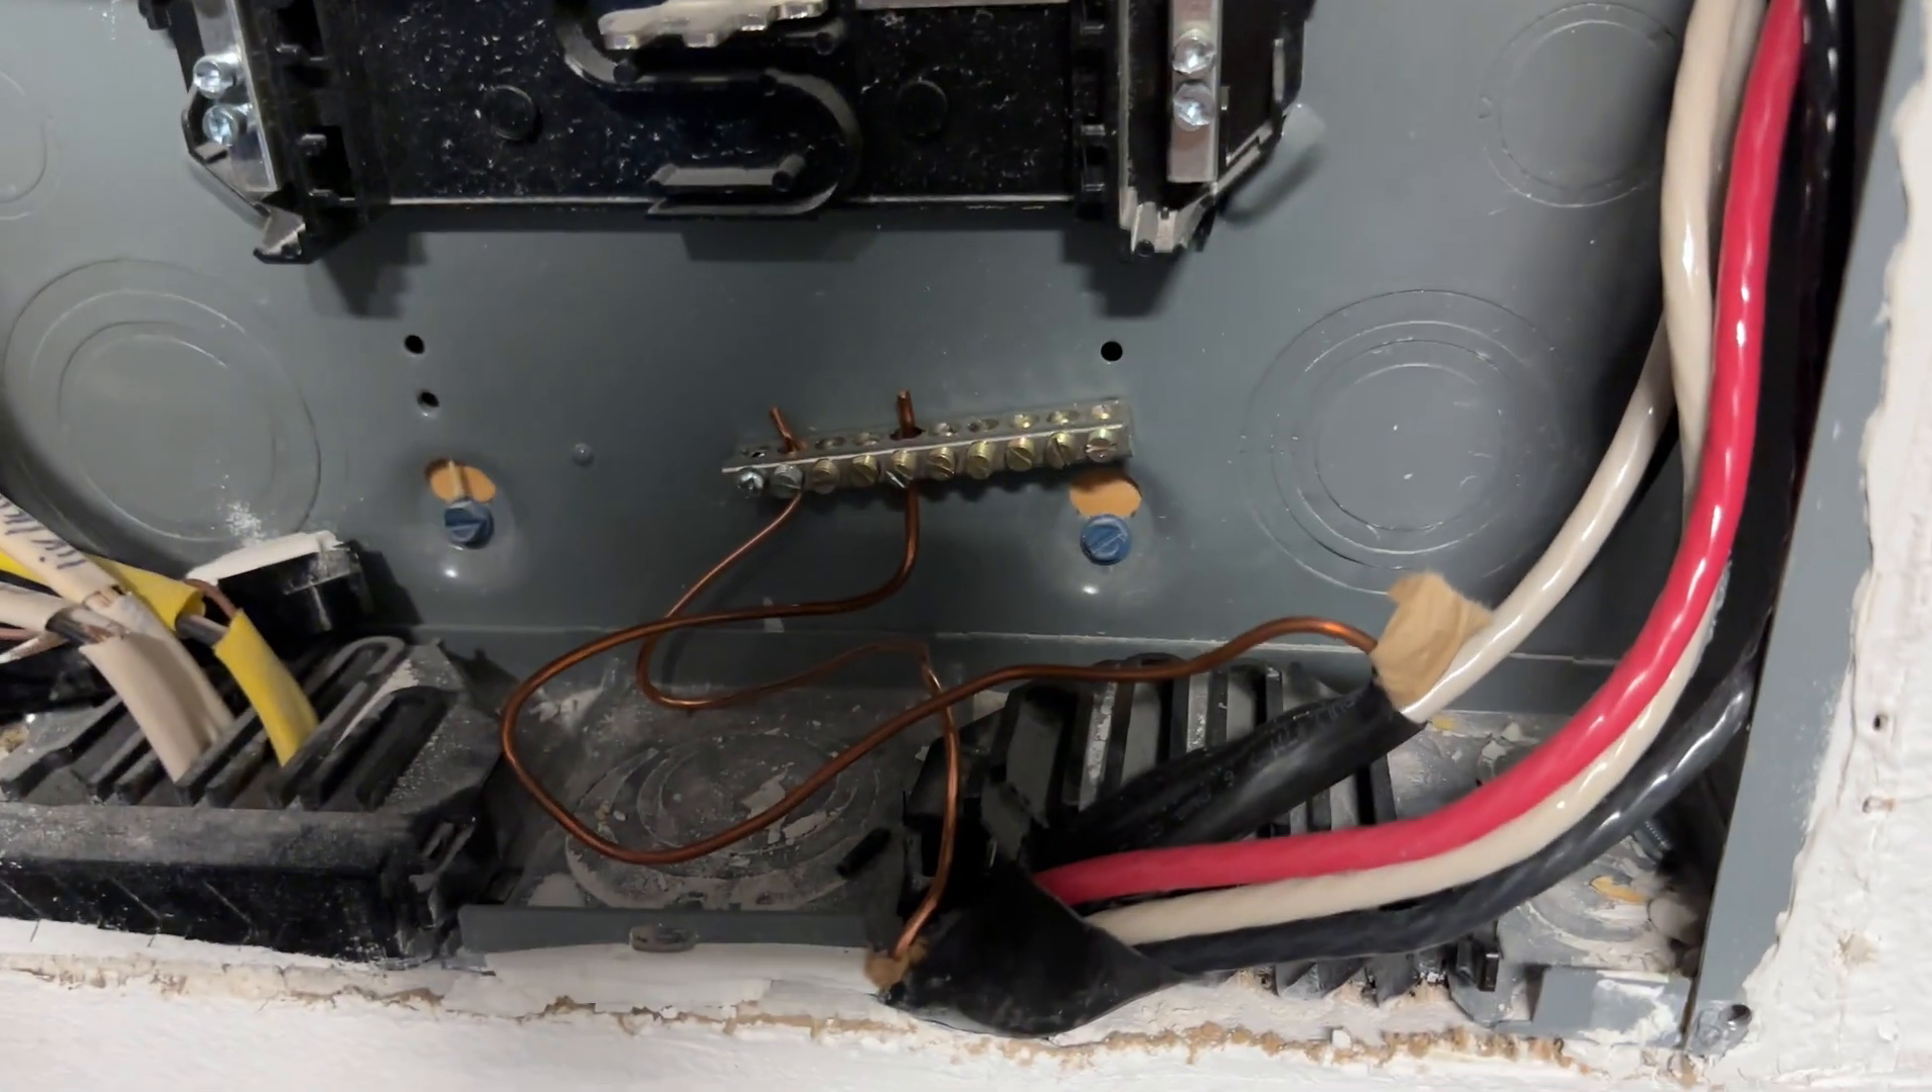And in the way that this box is configured, my ground, I just added it in here to this bottom piece that's already set up for ground.